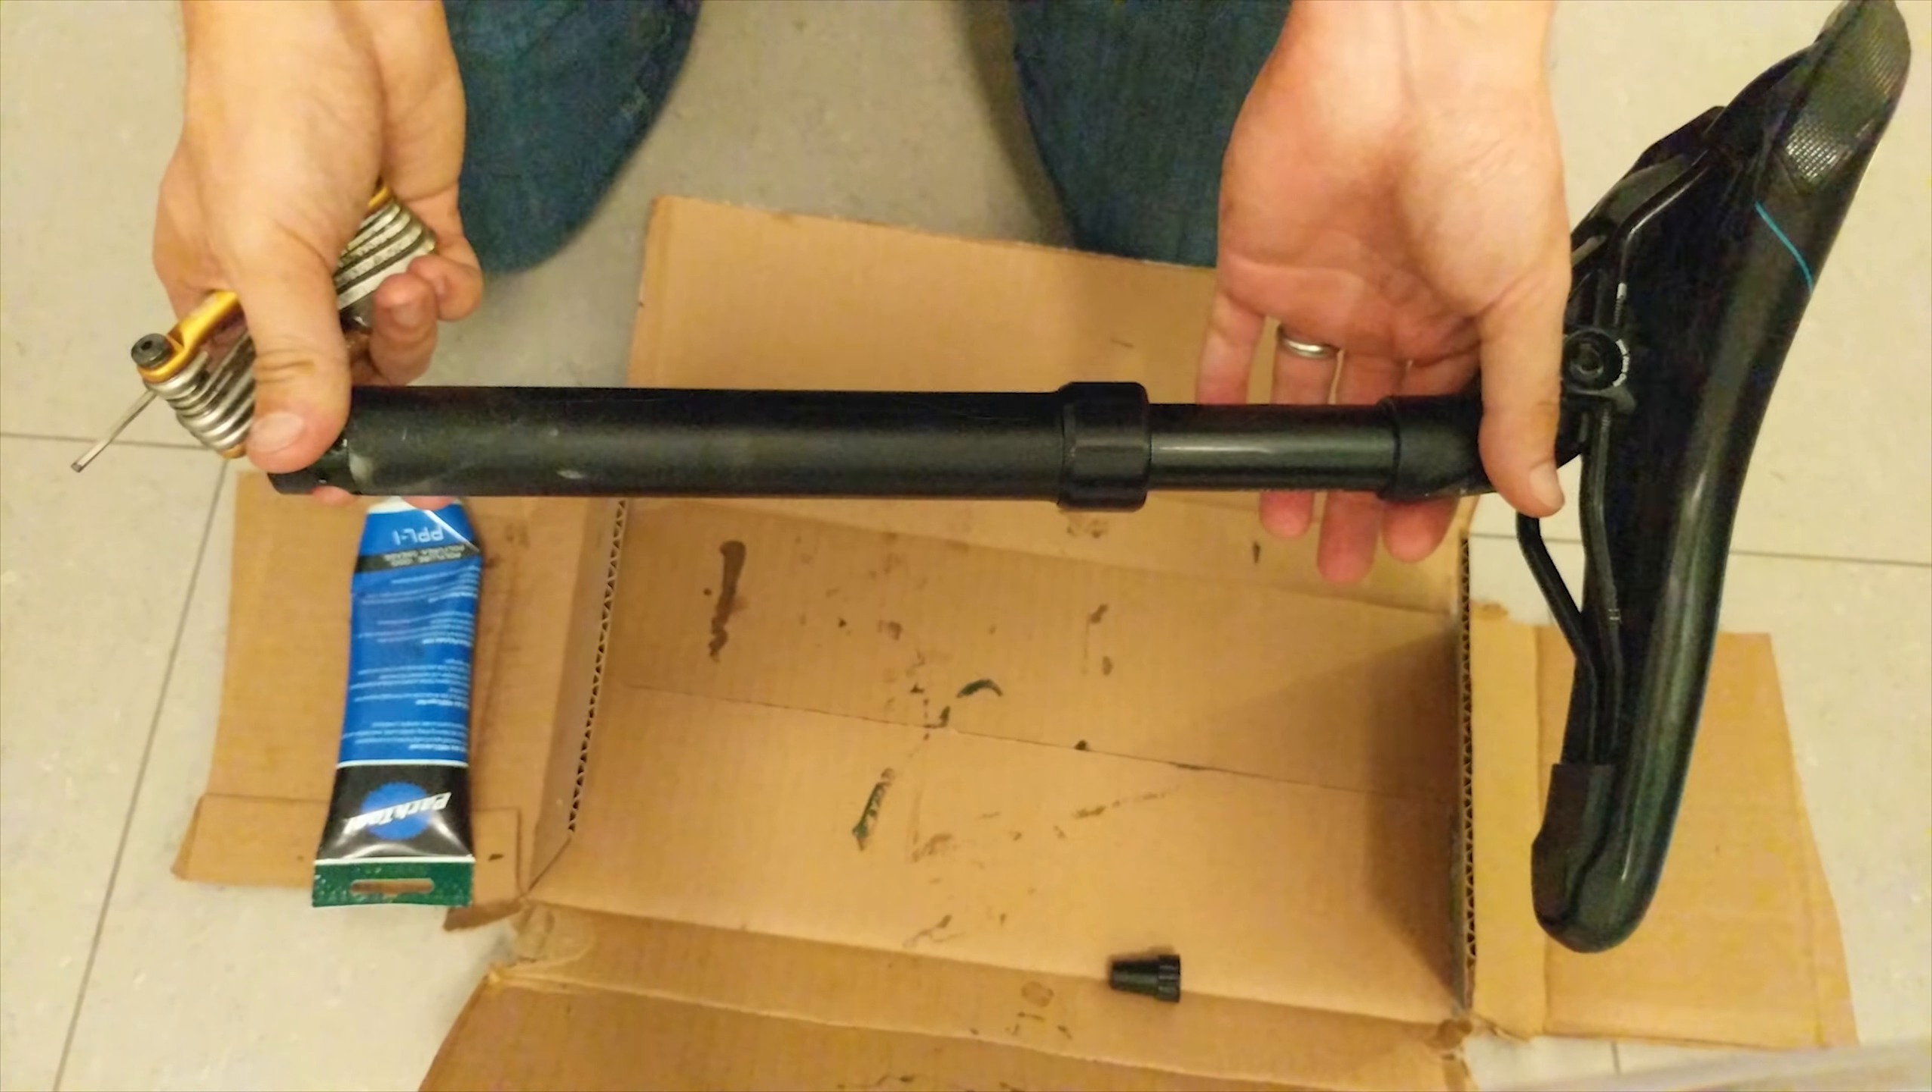We just need to put the seat post back in.